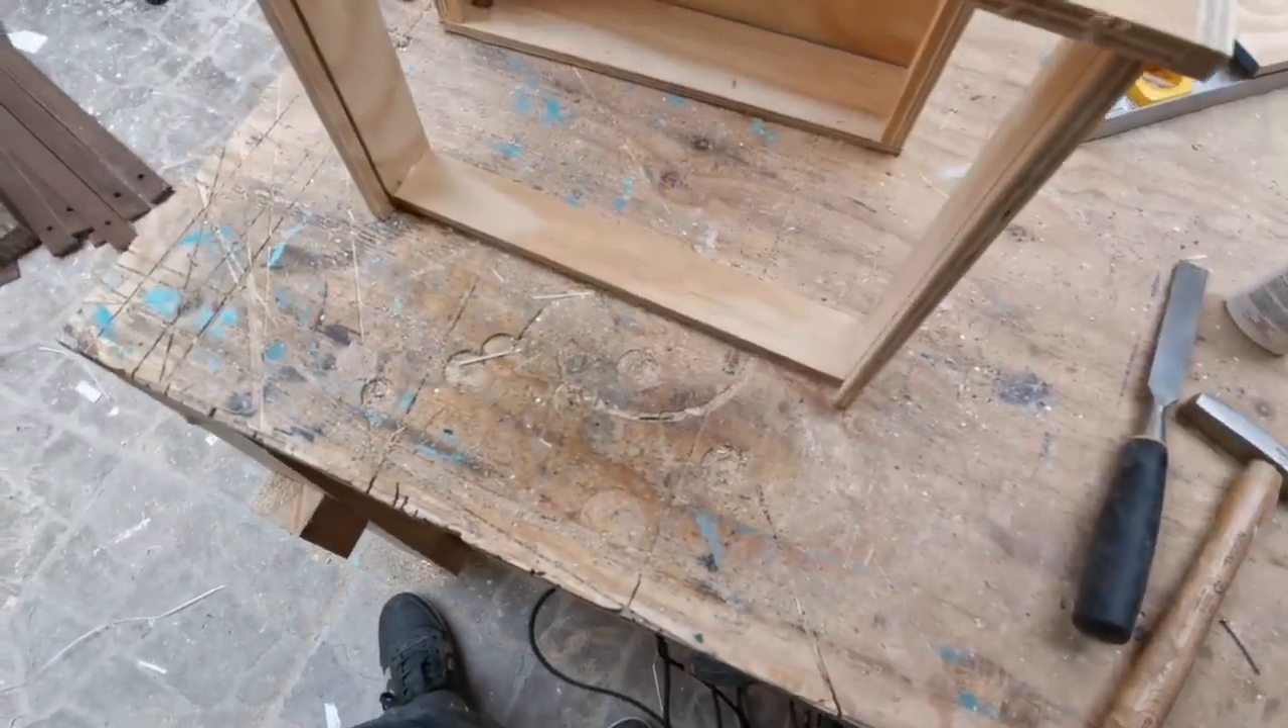Ya, haciendo un recuento, acá ya tenemos armado el esqueleto de nuestro cajón, solamente falta el fondo, pero vamos a hacer un pequeño recuento.